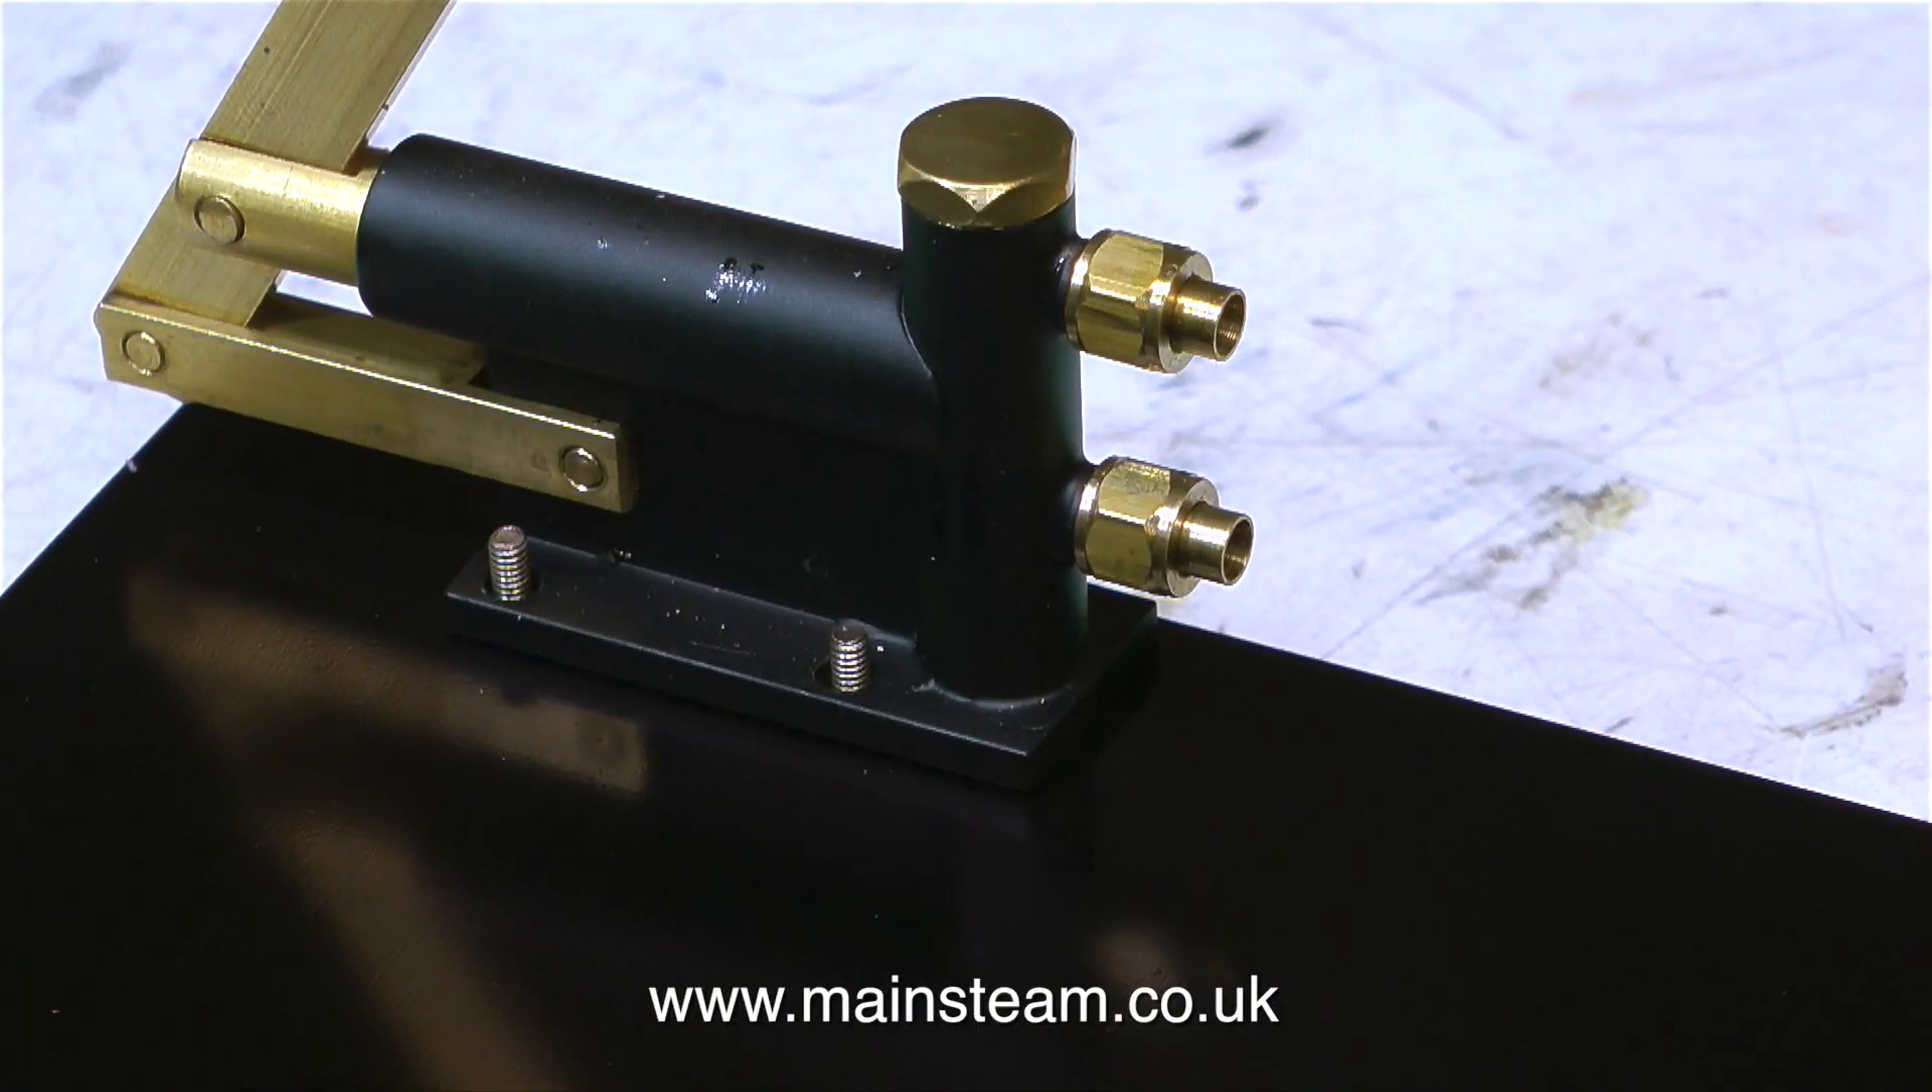I've removed the small pieces of silicone rubber tubing to expose the bolts.